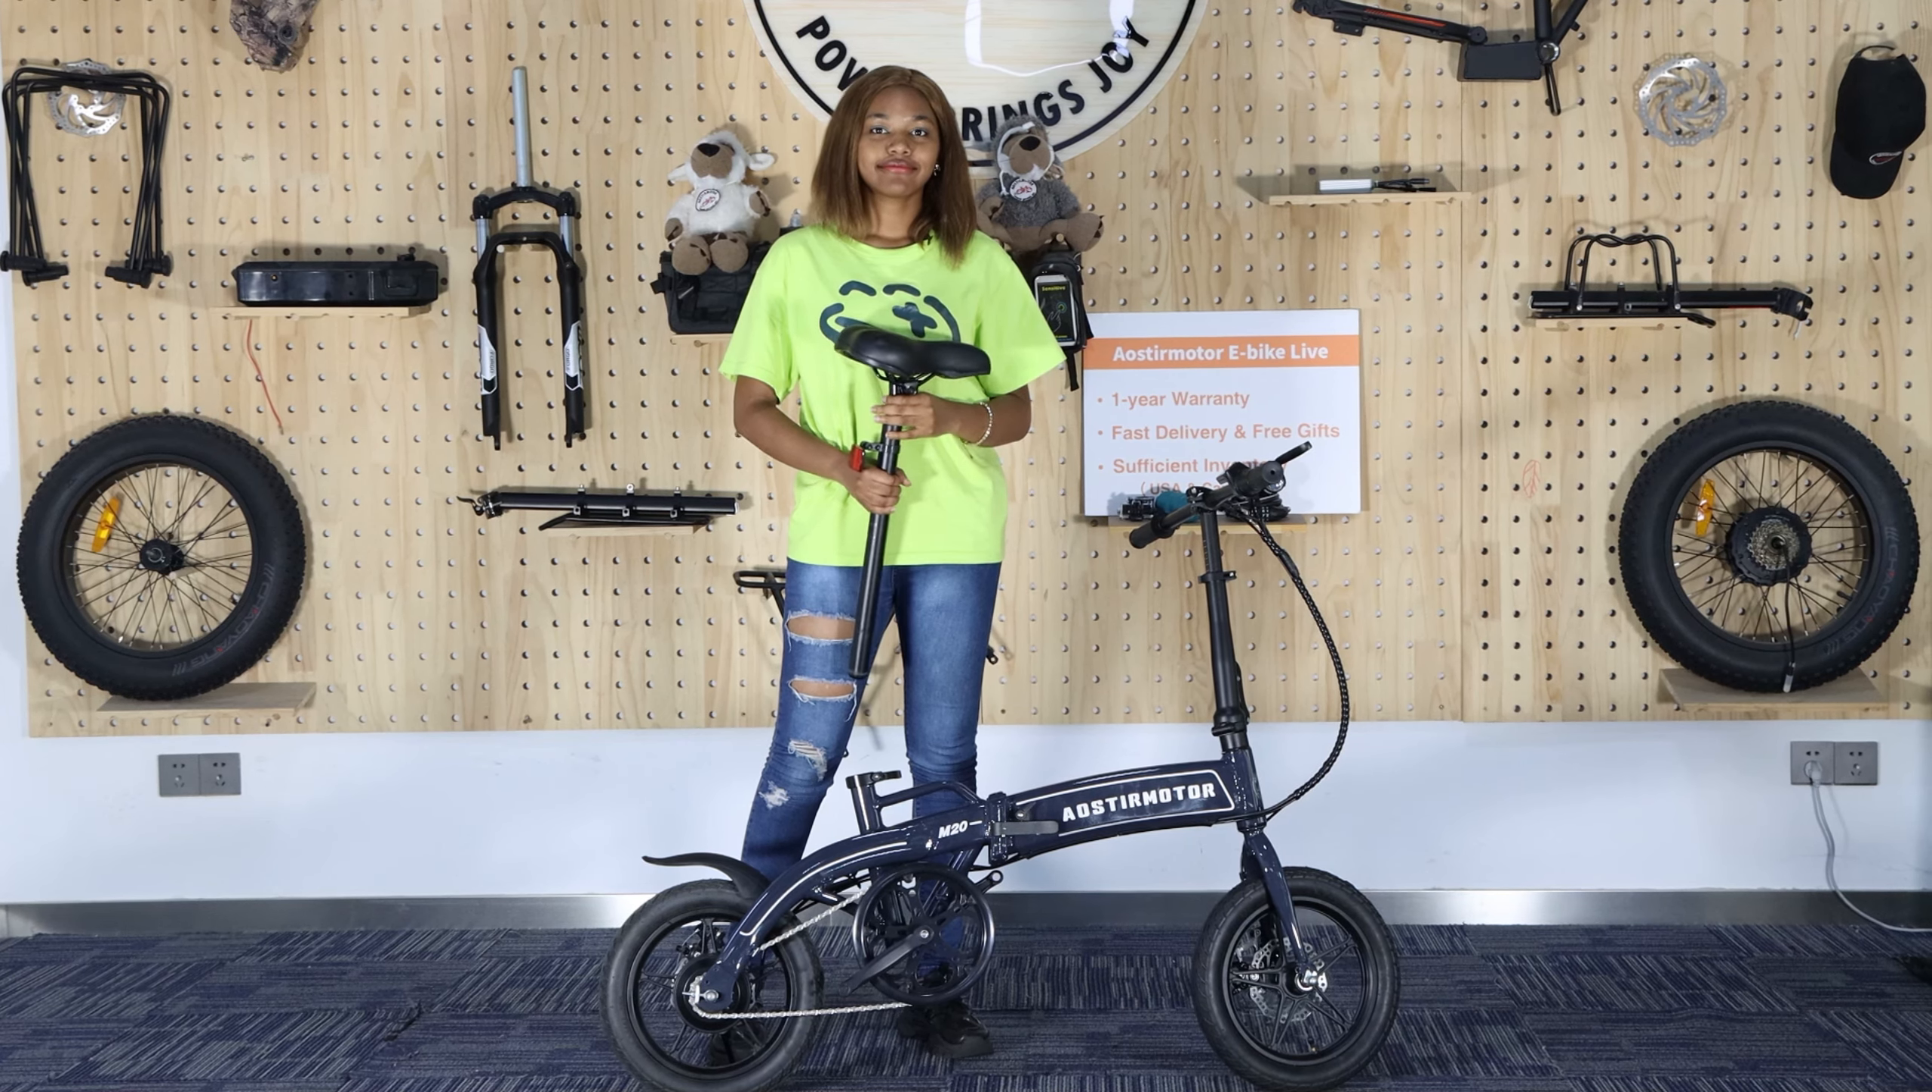Now we've finished assembling the front wheel.